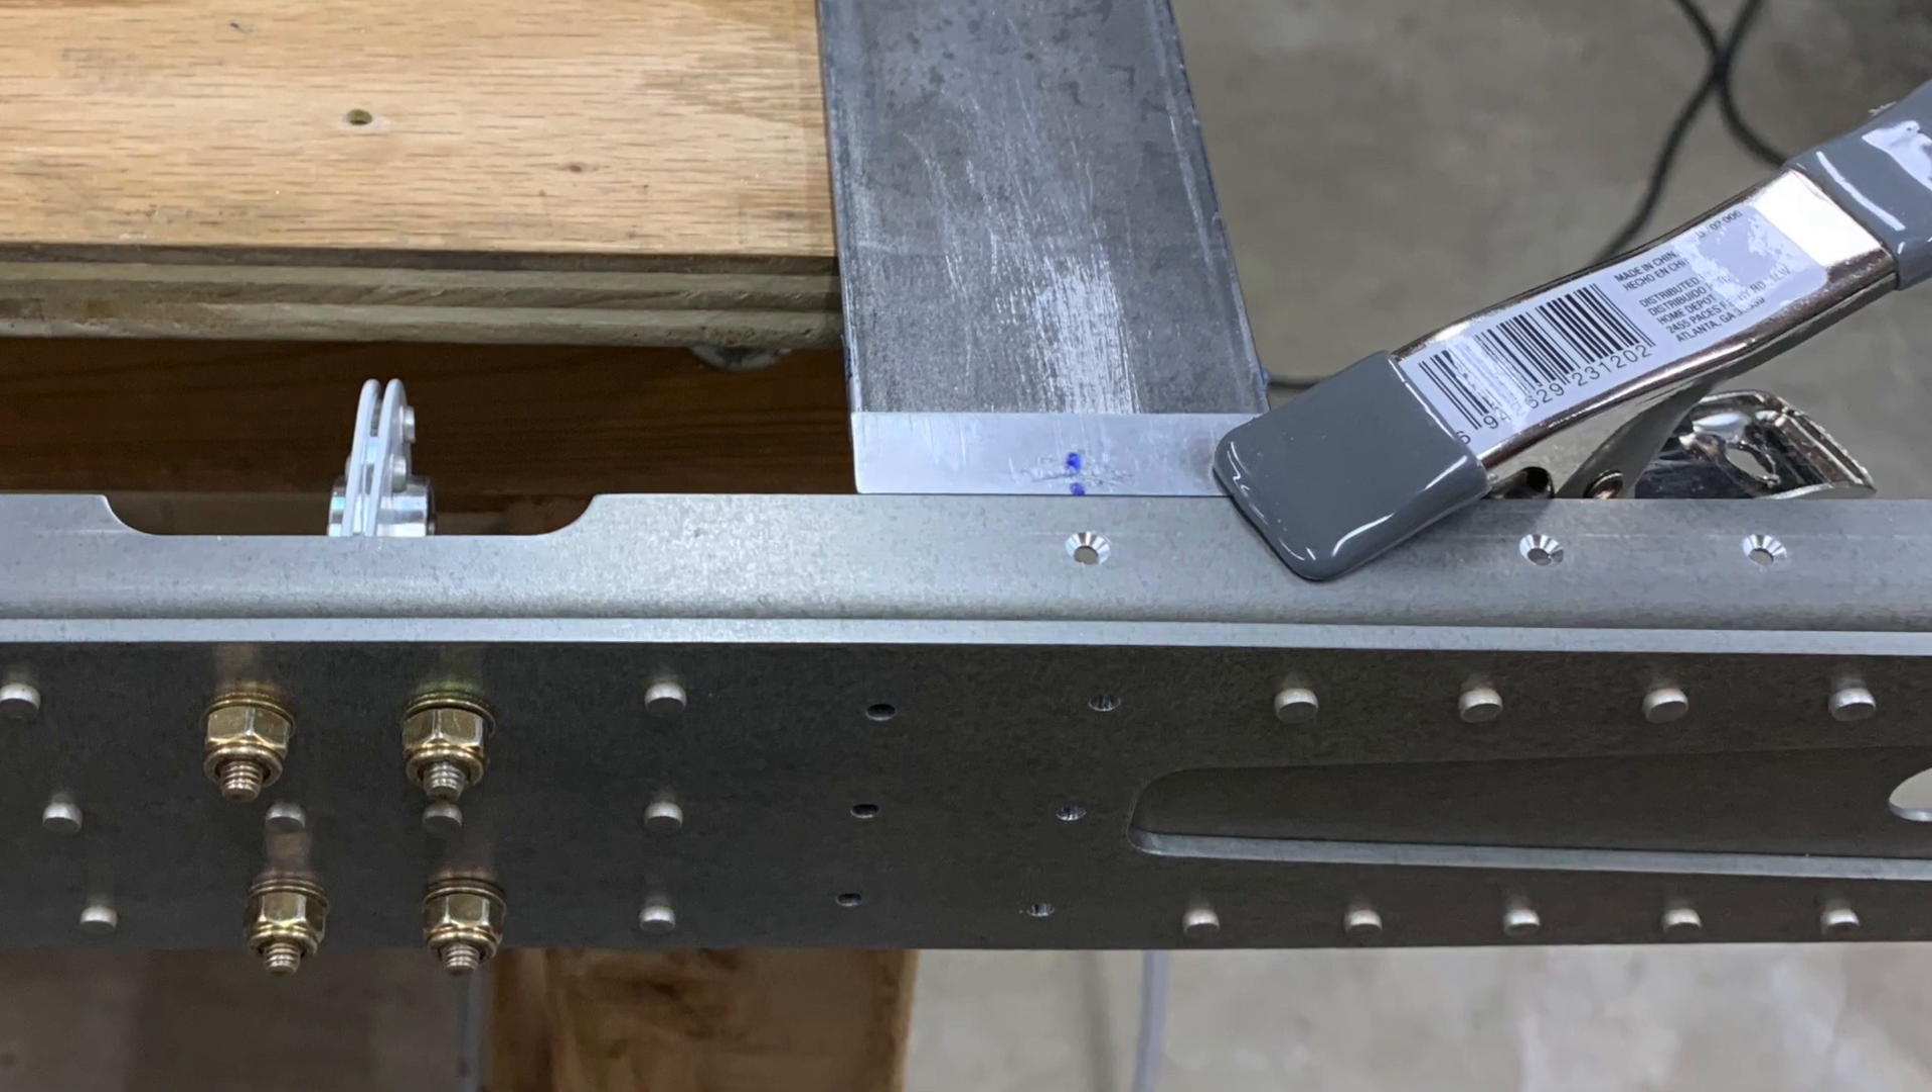There you can see the part clamped in place.